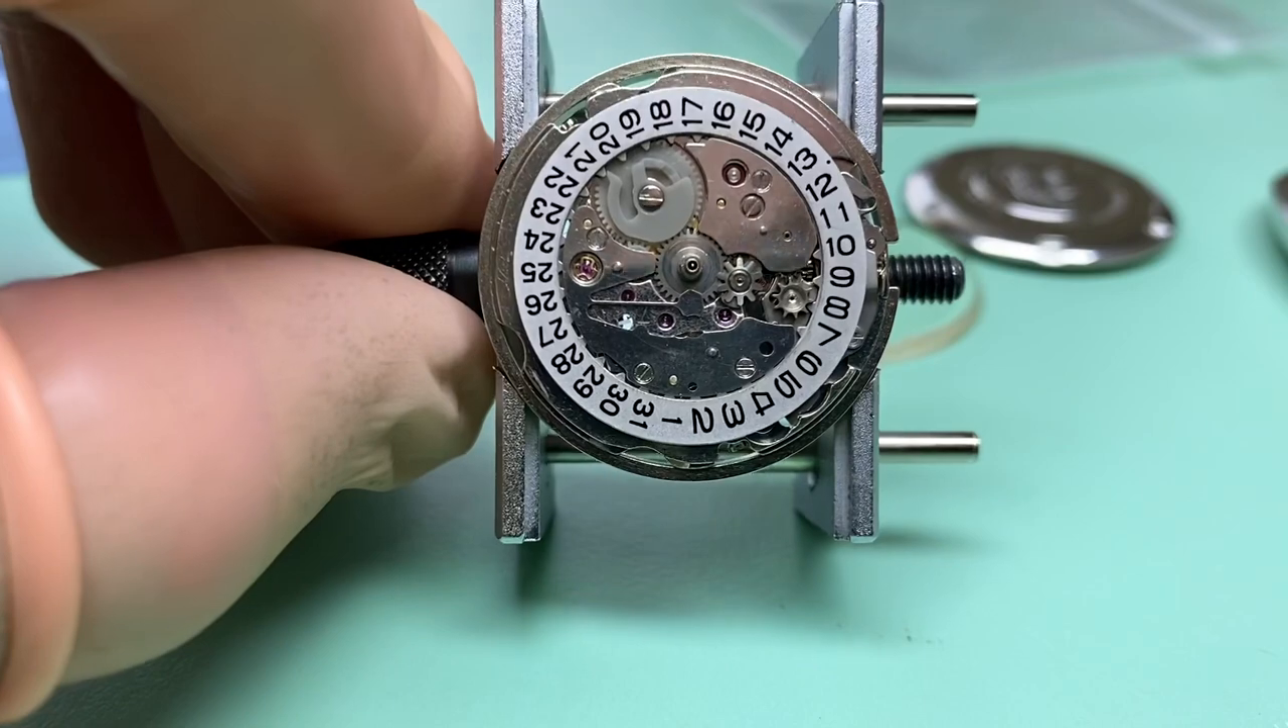So now the dial side of the movement has been assembled. So we can see that all the calendar work has been put in place and everything's there.